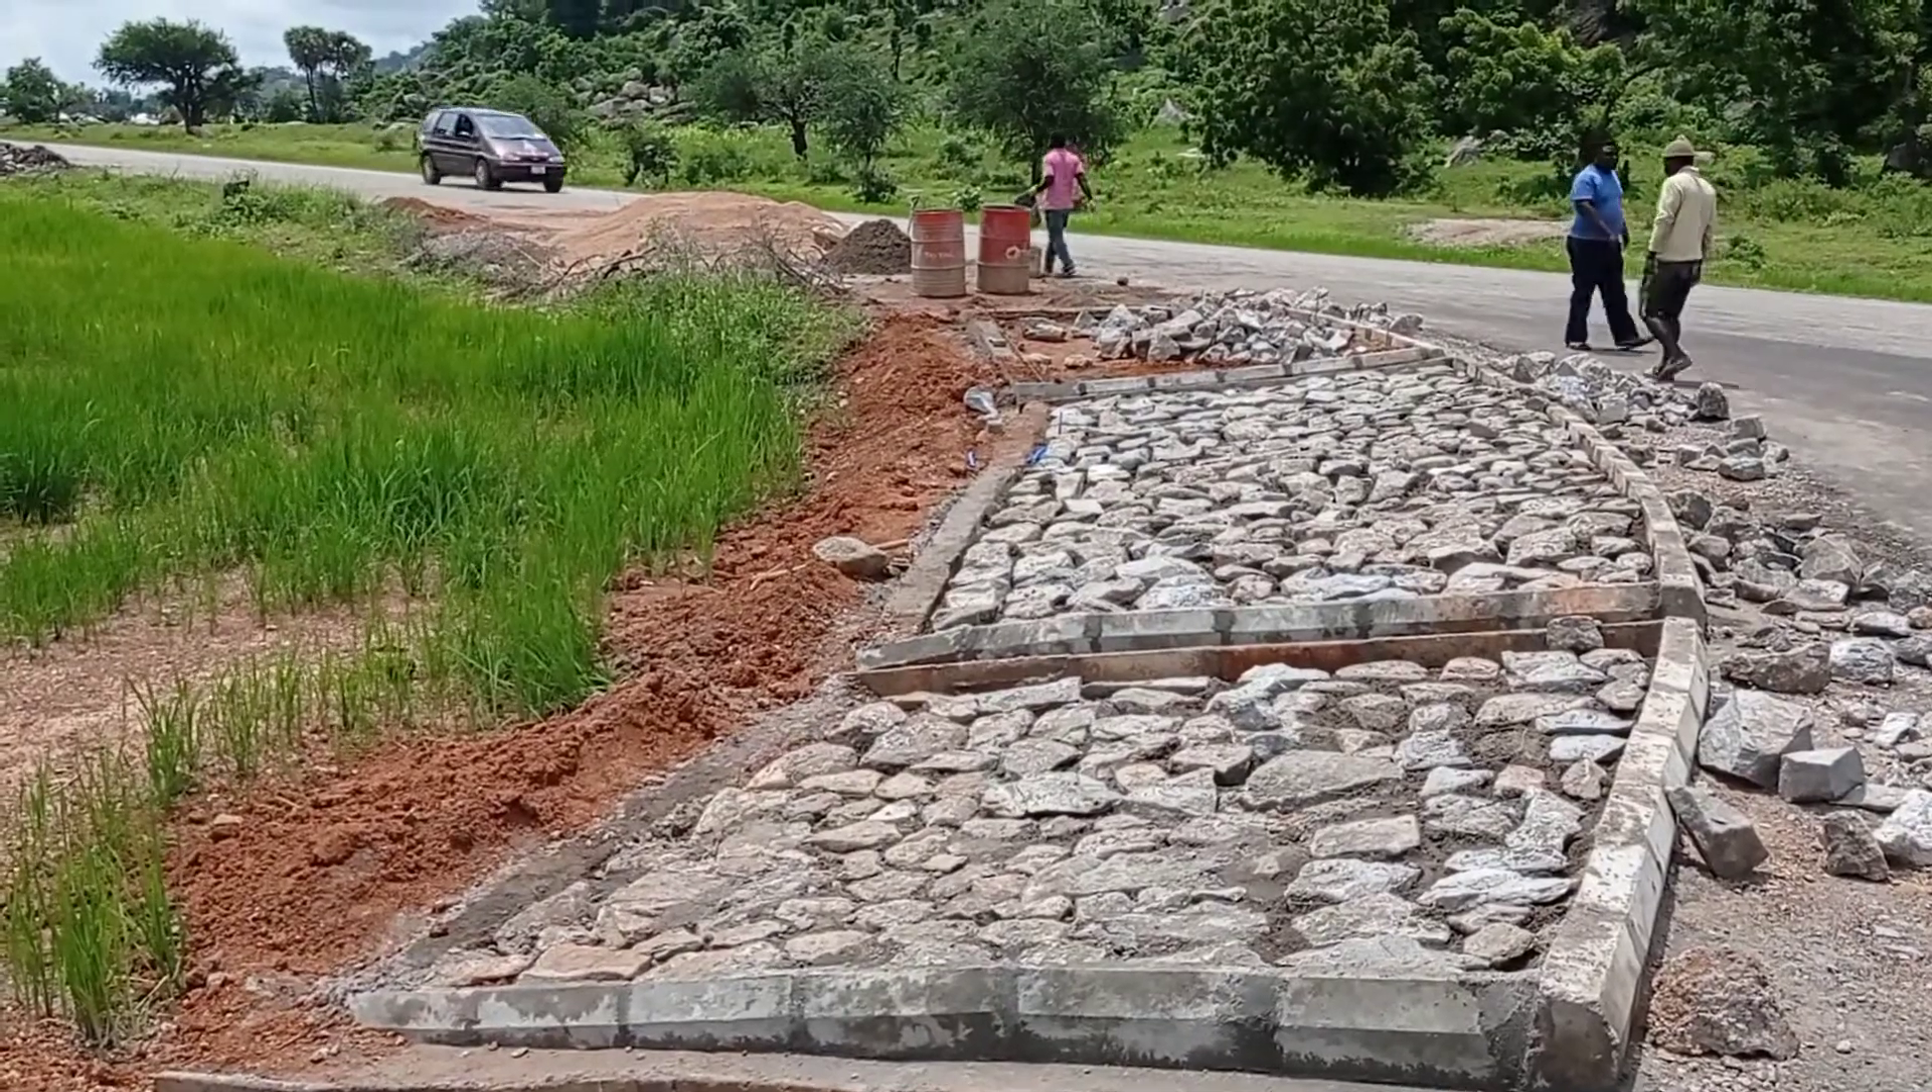Here you can see that the boulders have been placed and now the stone pitching process has been started.